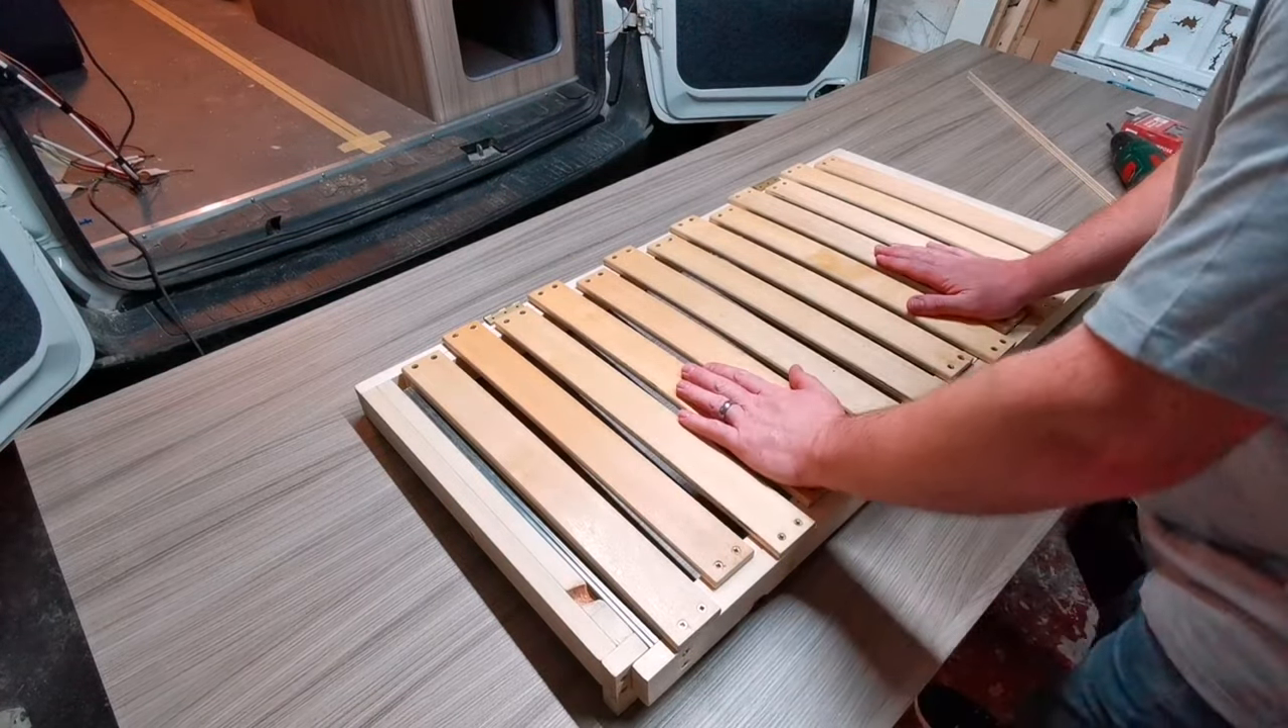Right okay so we've got all the slats back on.